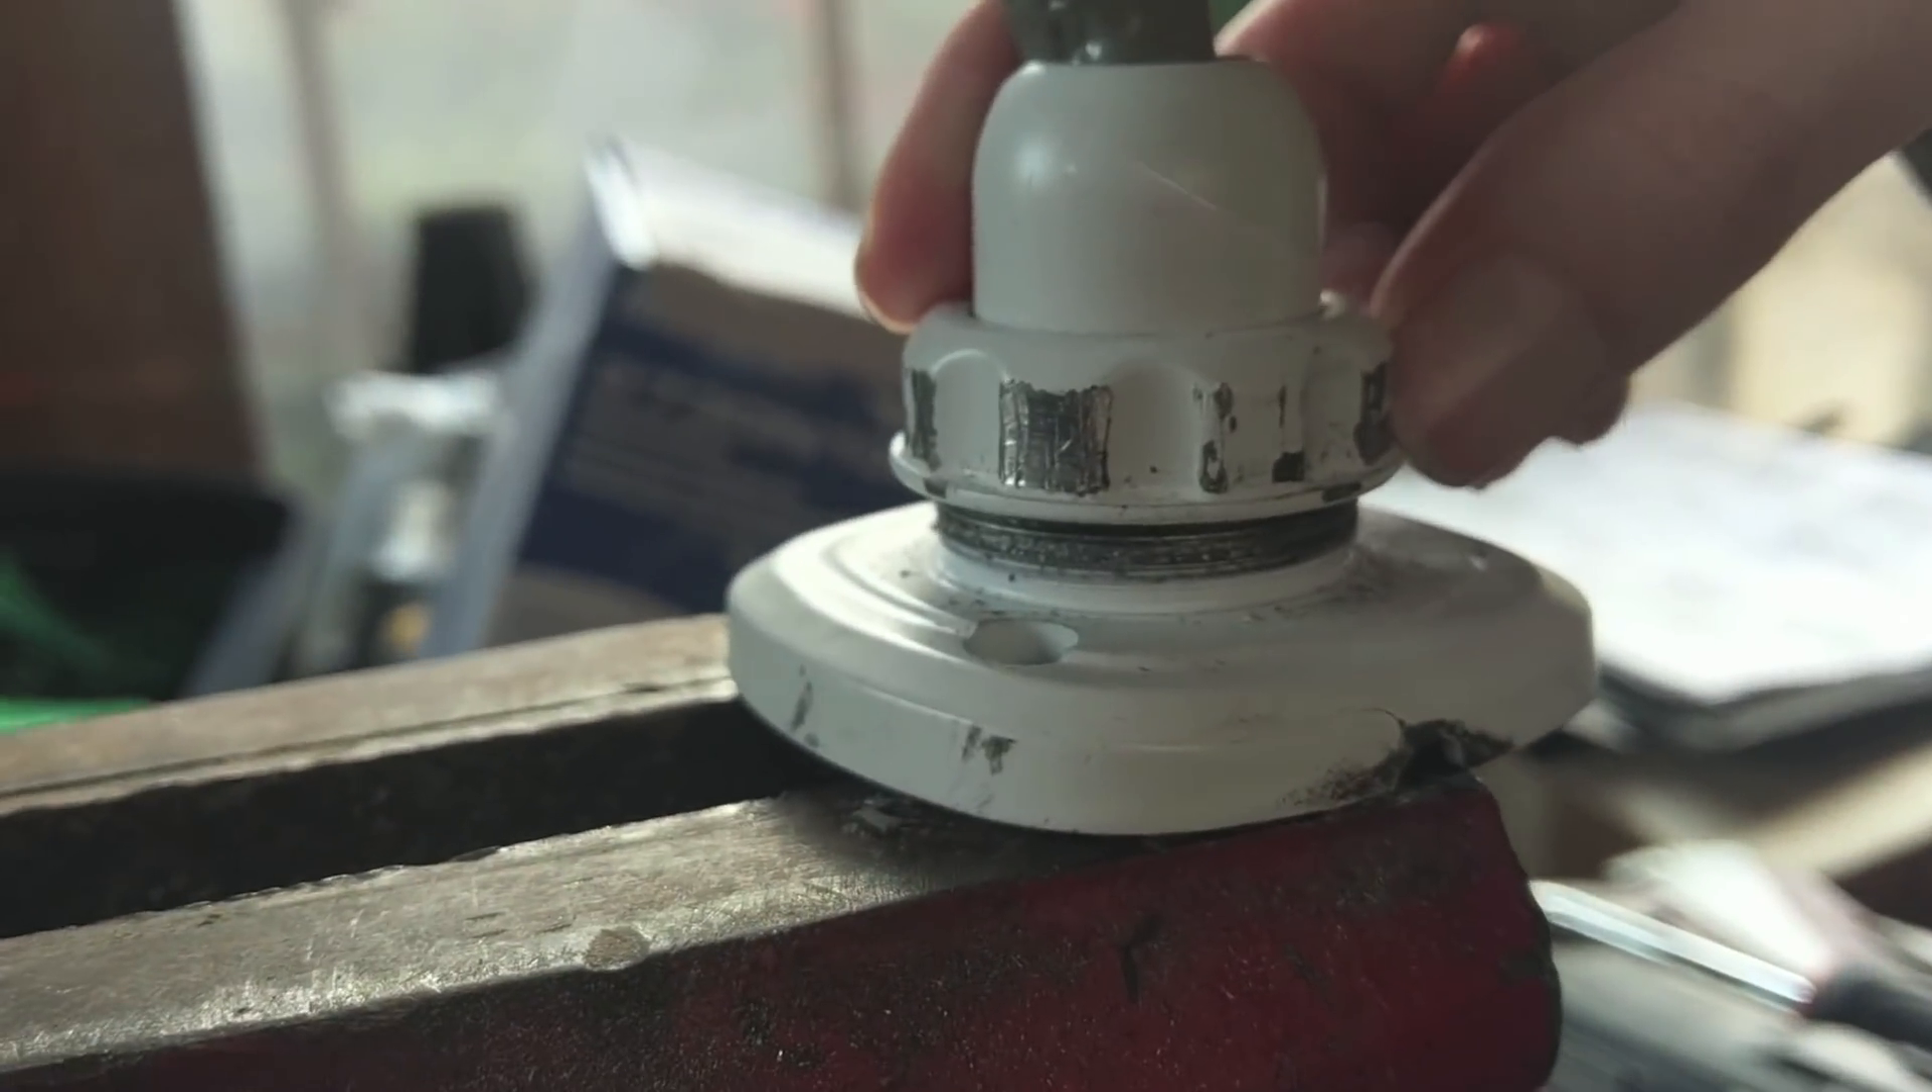Can't get the lock ring all the way on there.